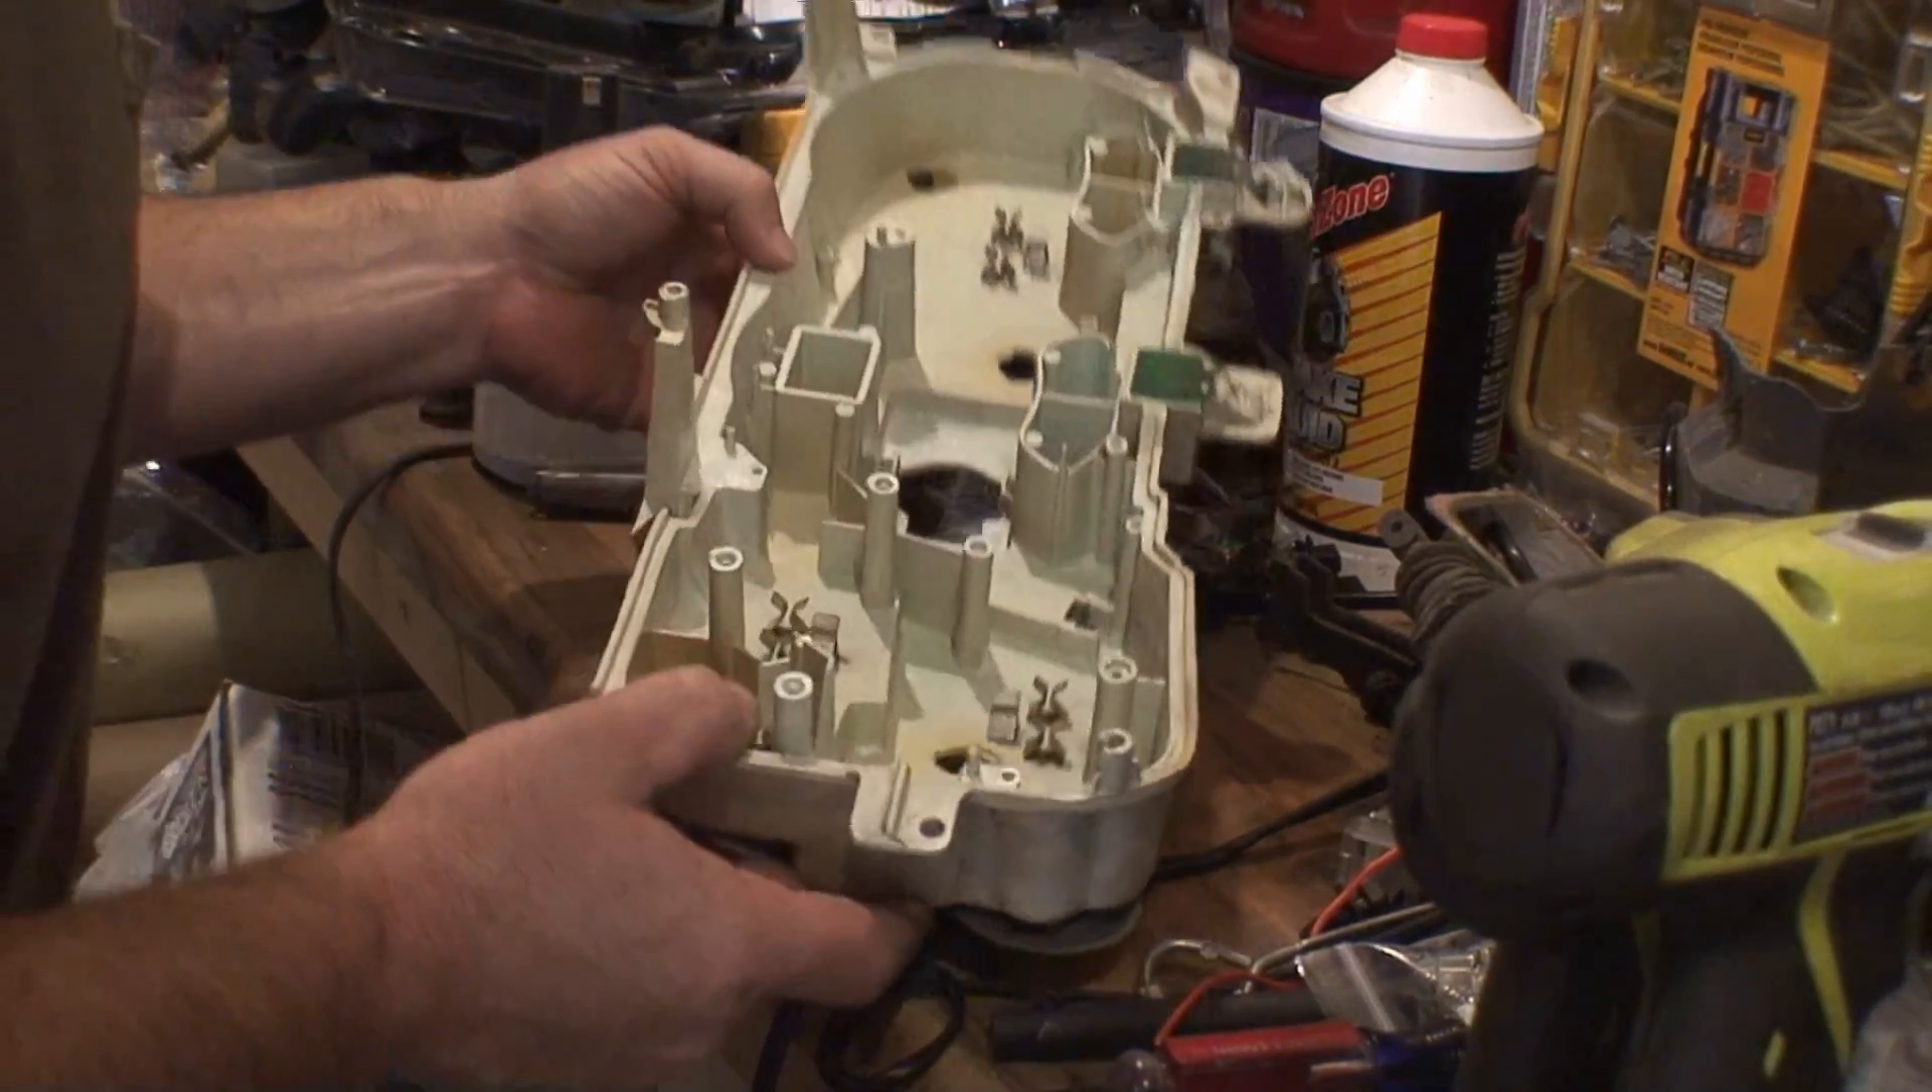All right guys got all the gauges out and looked and seen what i had here.